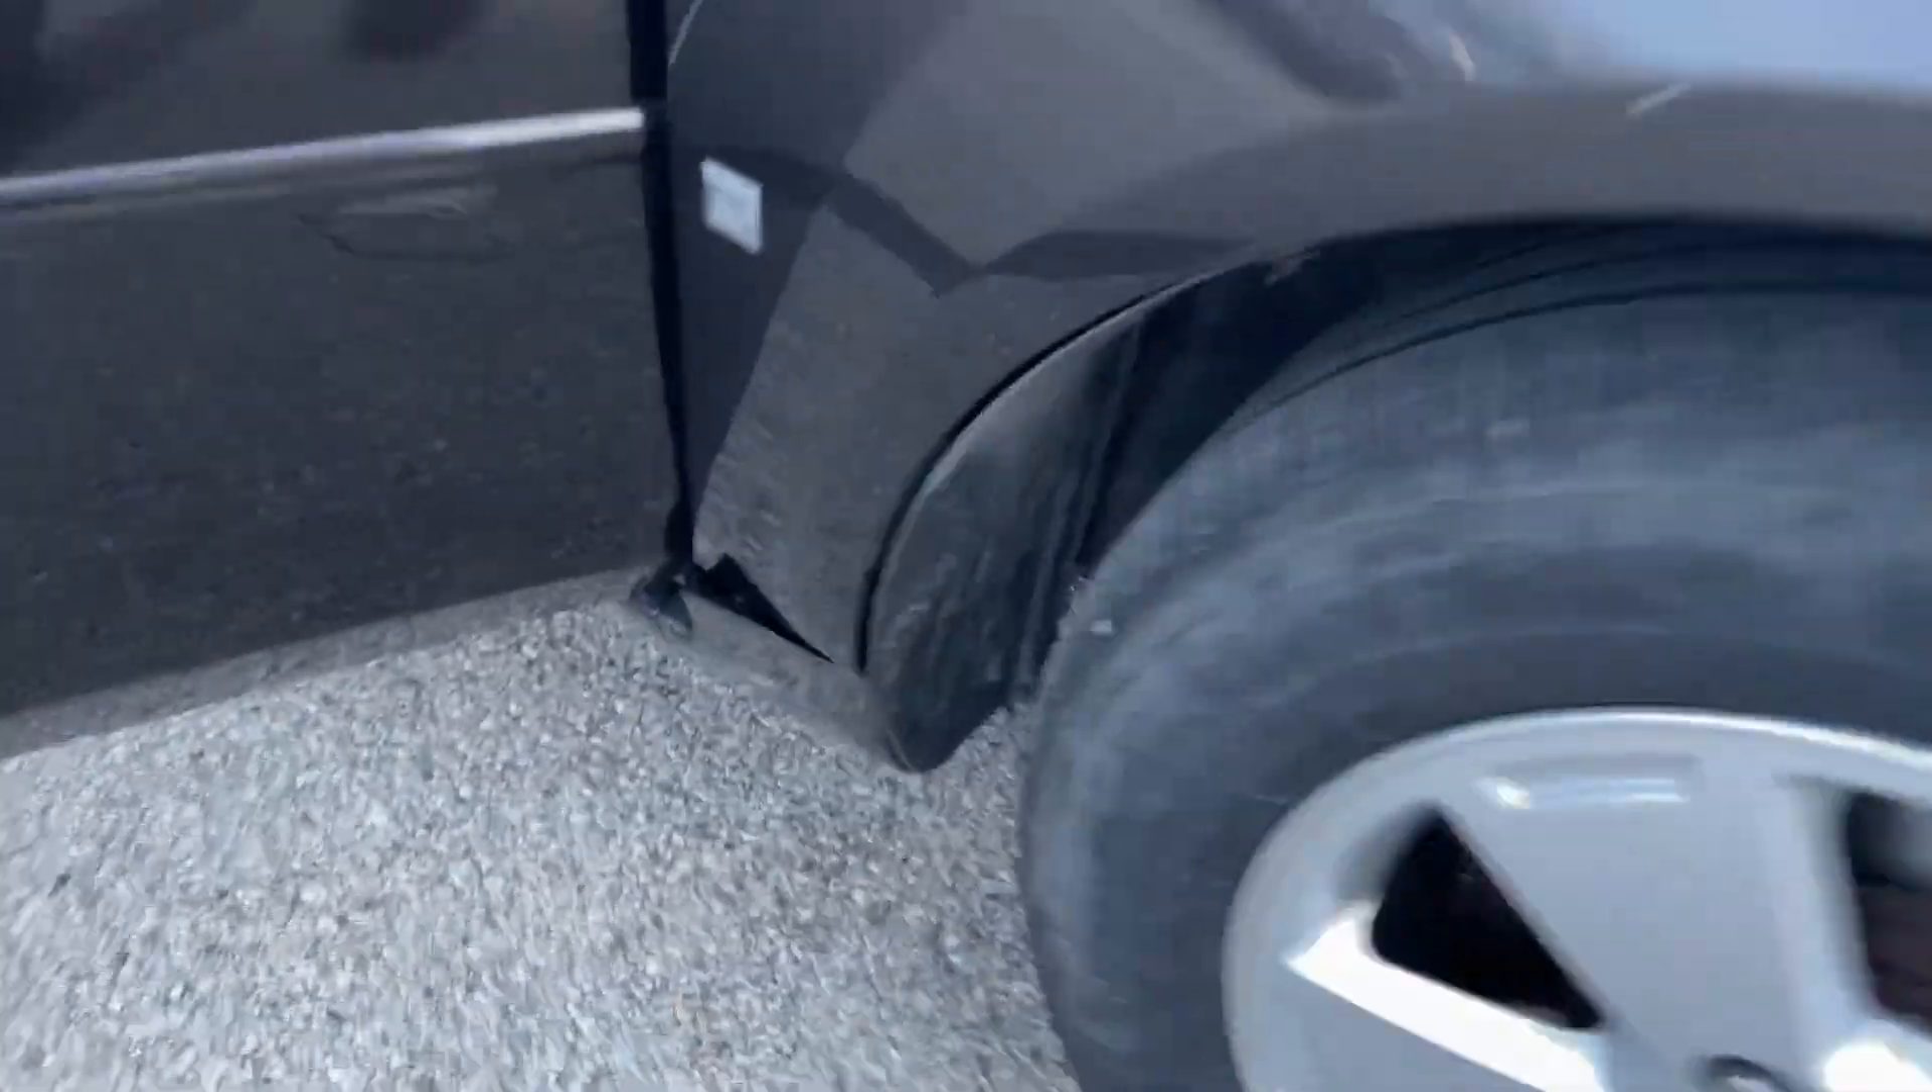It's like the rocker panel up front Is misaligned.